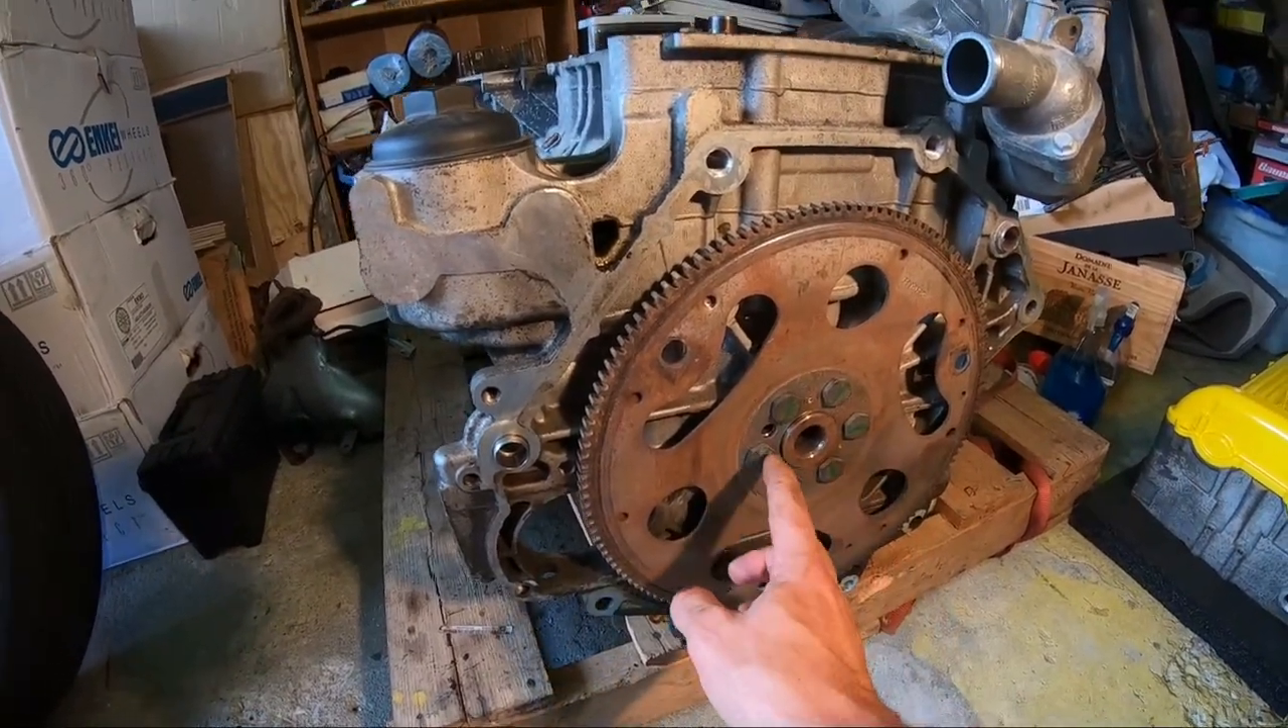We got to take off this flywheel we got a couple bolts here that we need to remove.